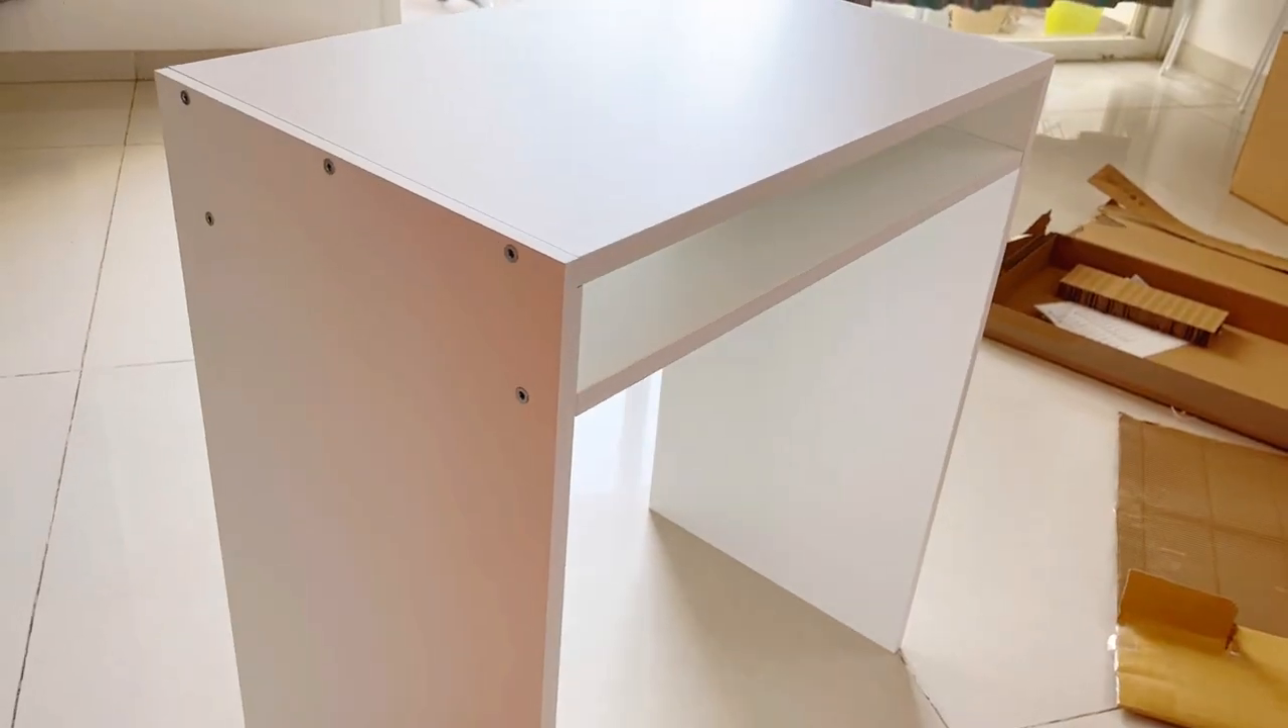तो यह हो गई है हमारी table assemble।